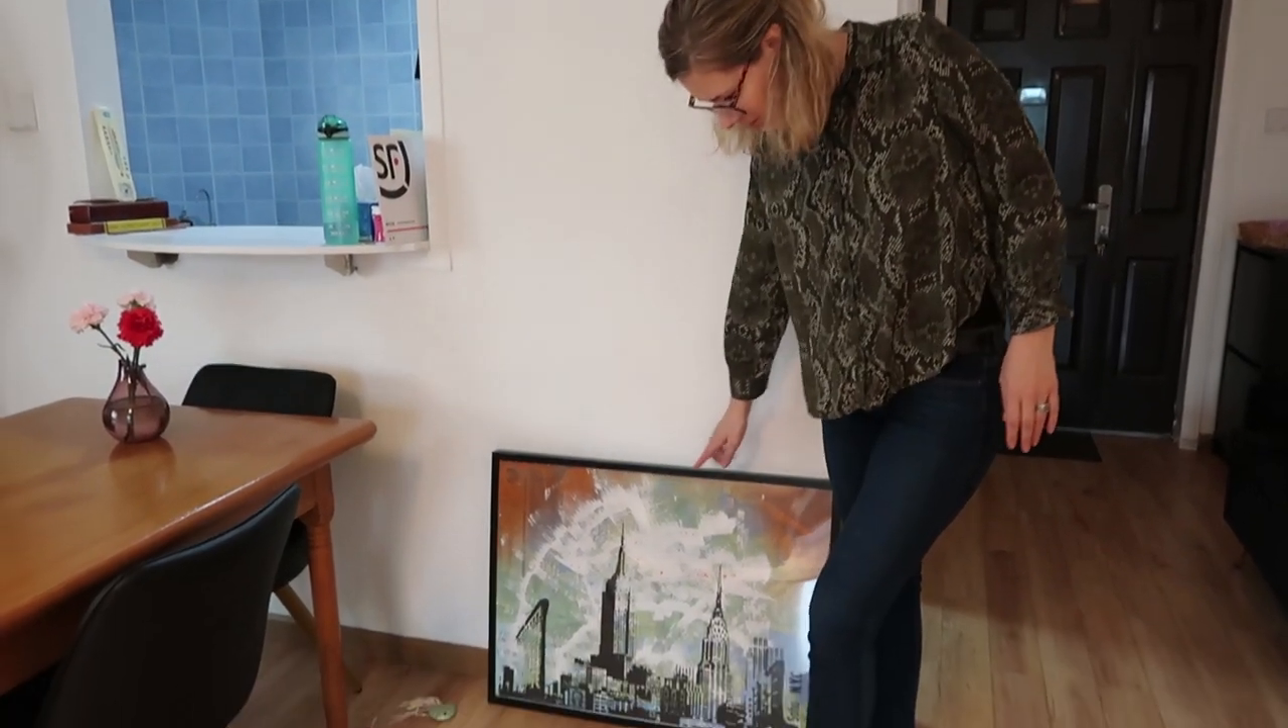And as you can see there are still some frames that need to be put up. I said it was almost done, 90 % done. And one of the things that we still need to do is put up frames.